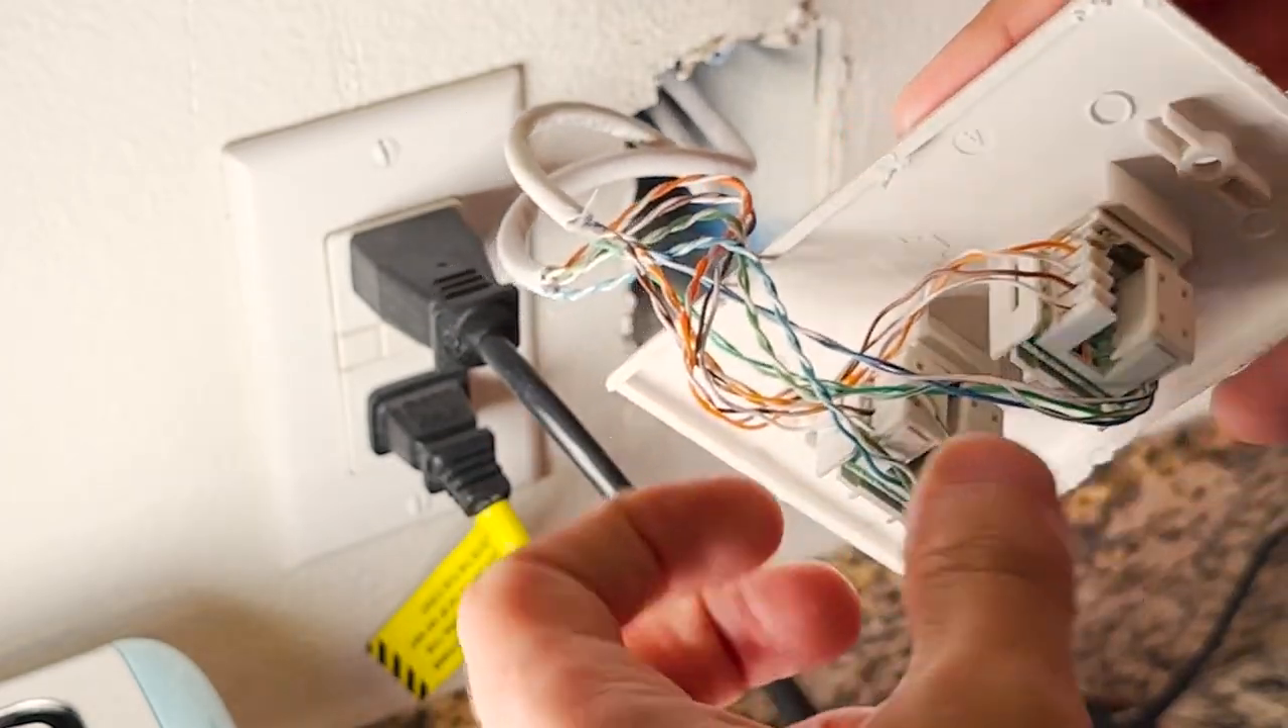So I went ahead and removed the ethernet wall plate and checked the keystone jack.